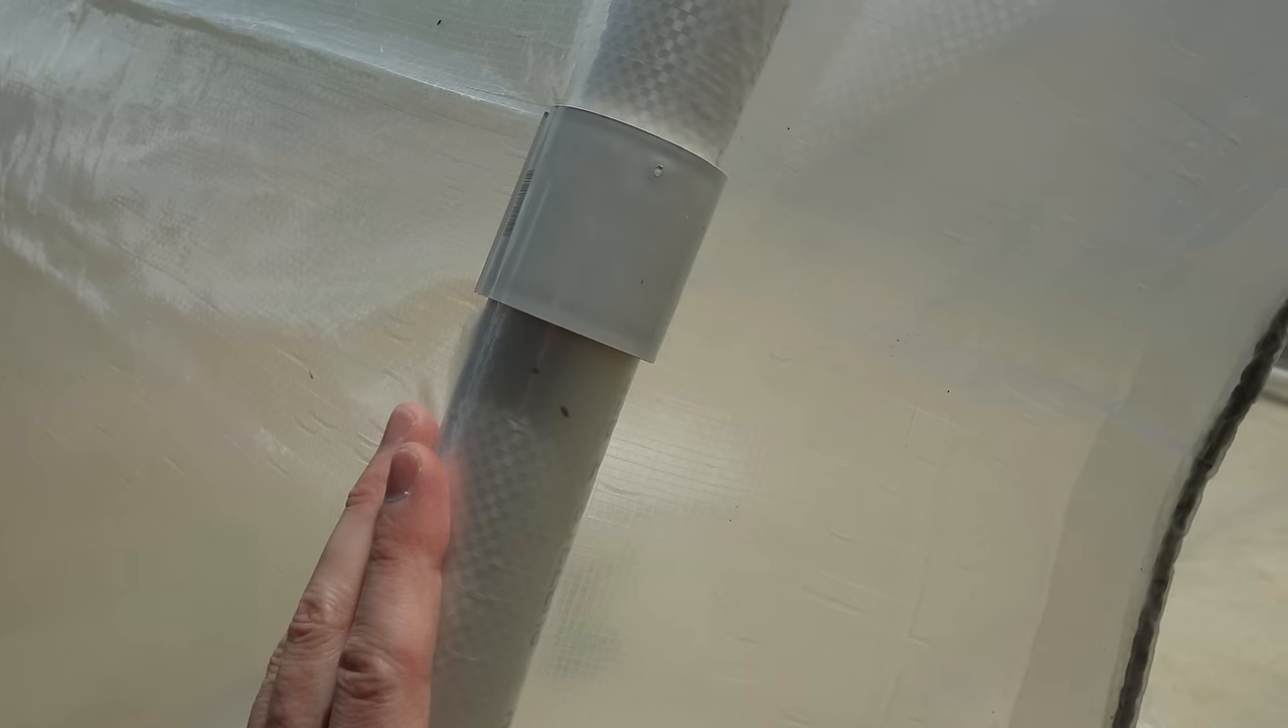I've just got these clips temporarily in place for the overhang.